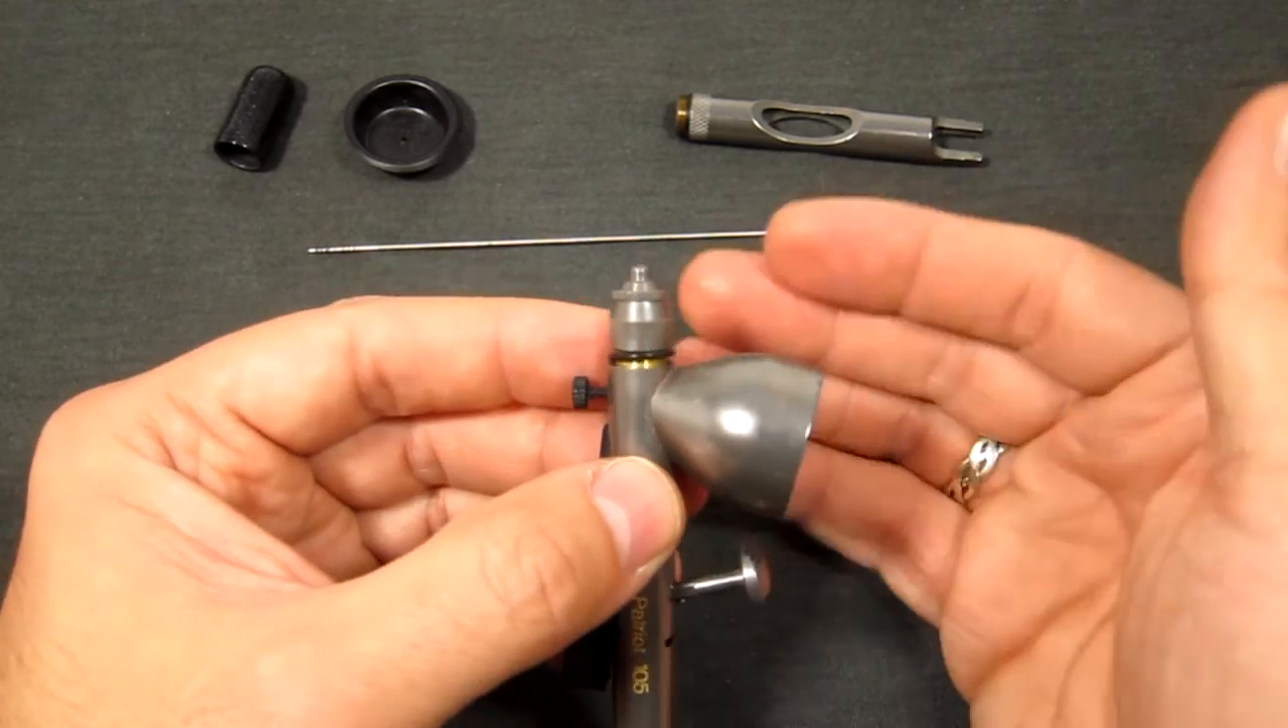So with the needle removed we don't have to worry about anything else for the back end of the airbrush.